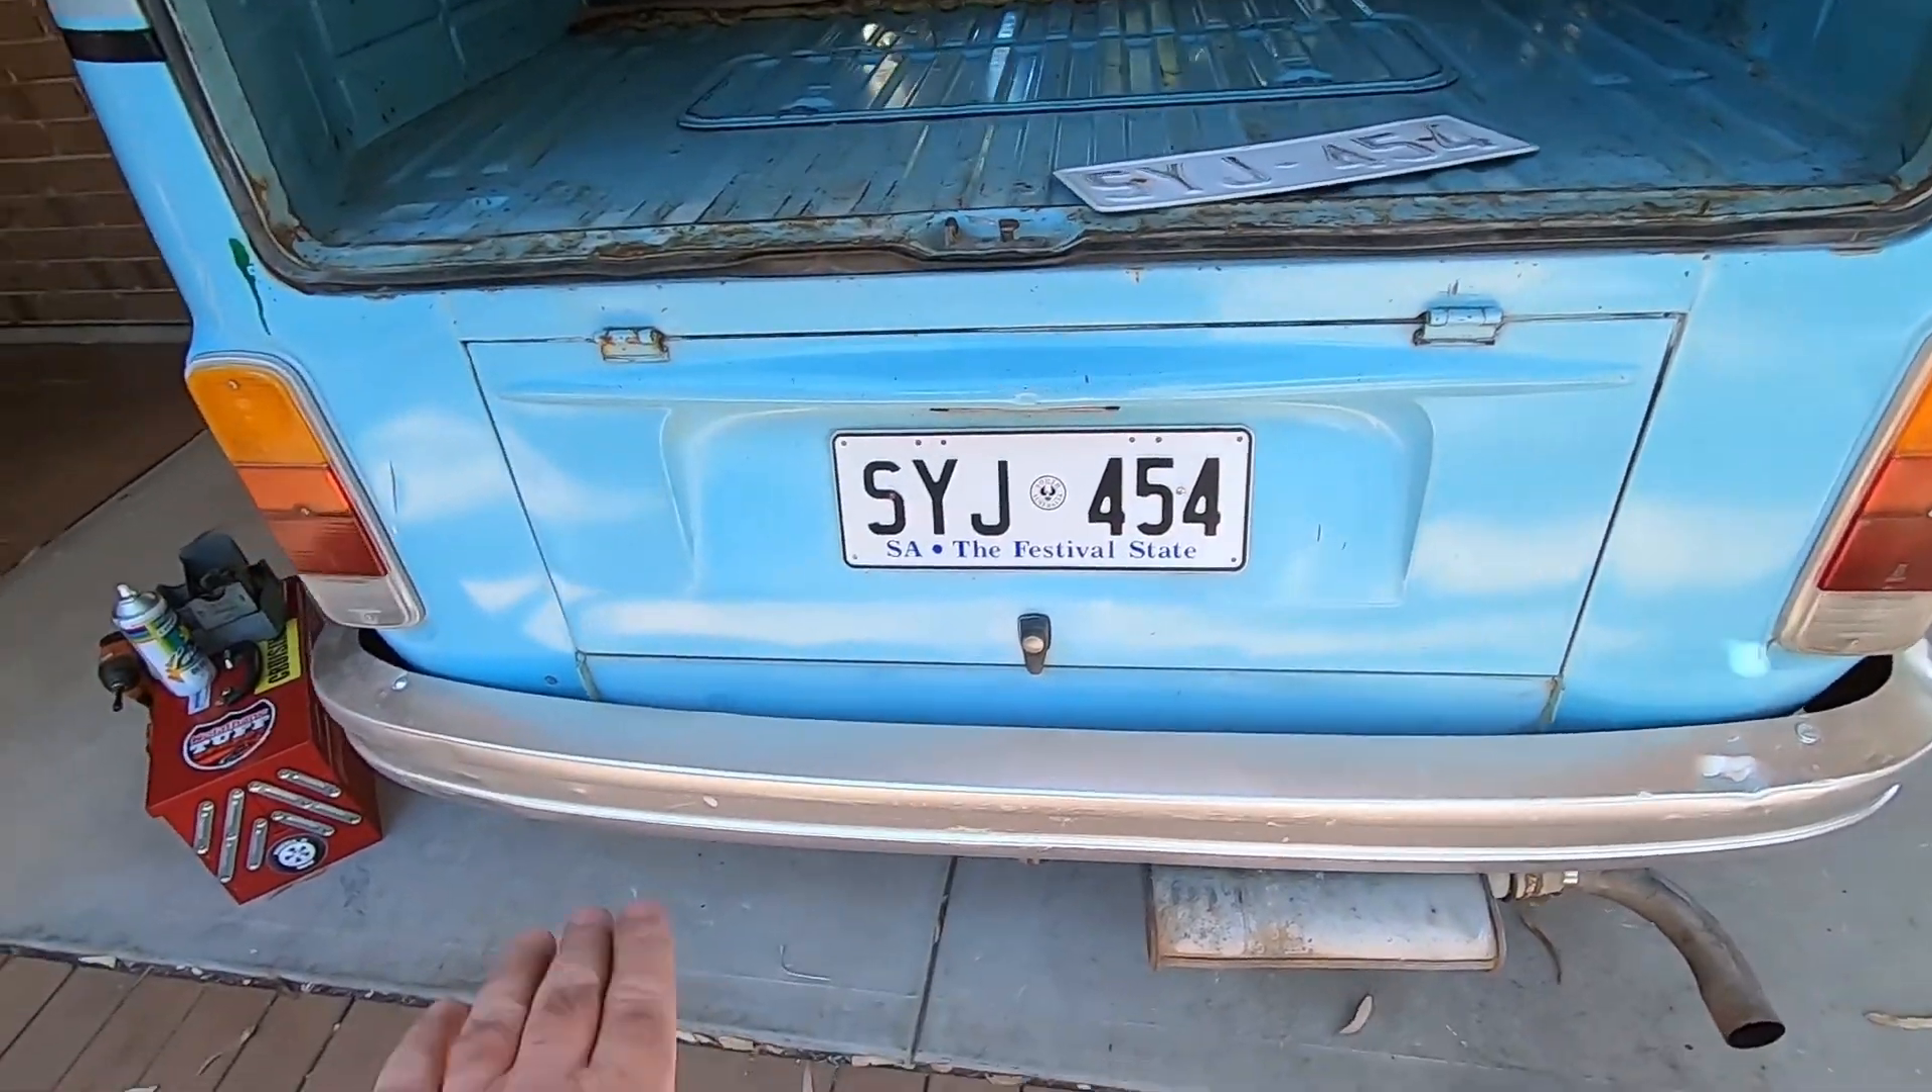Everything looks pretty good. New number plate's on. The bumper bar's back on.